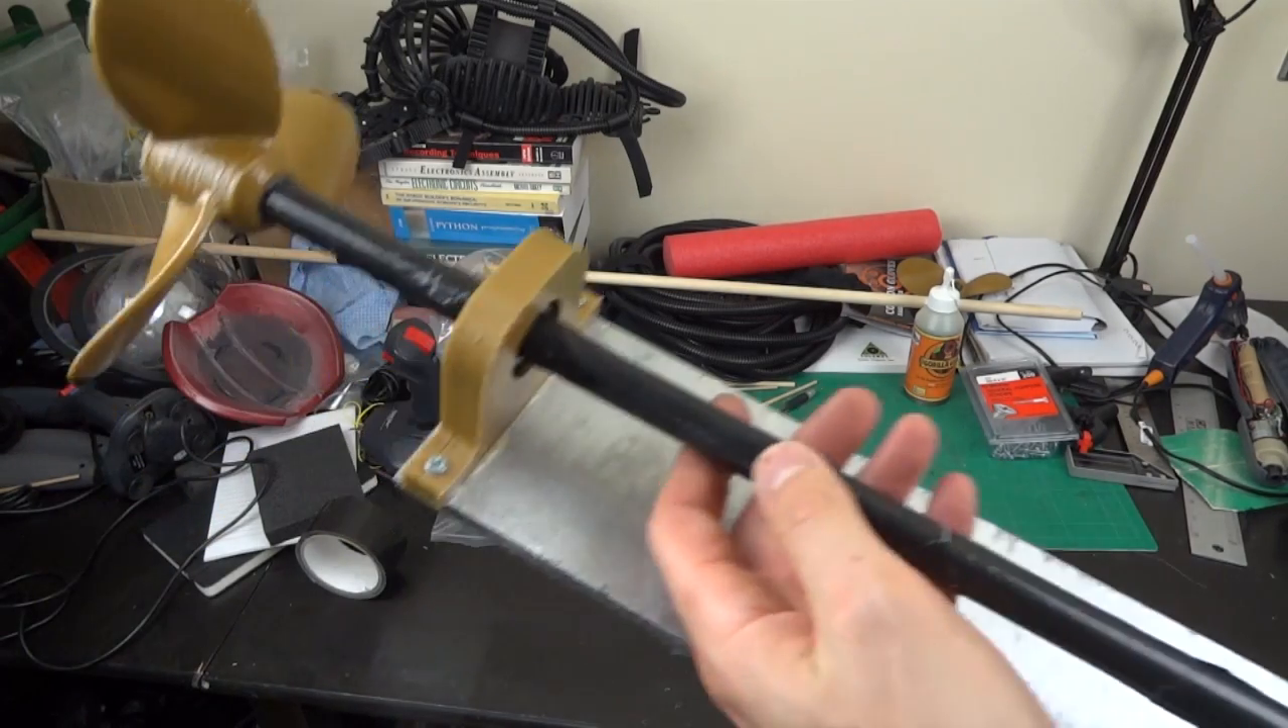Uh the bottom of it is going to be in the water and i've sealed the dowel rod there with duct tape um the propeller's glued on so that's uh looking pretty good and there's the bottom bearing.